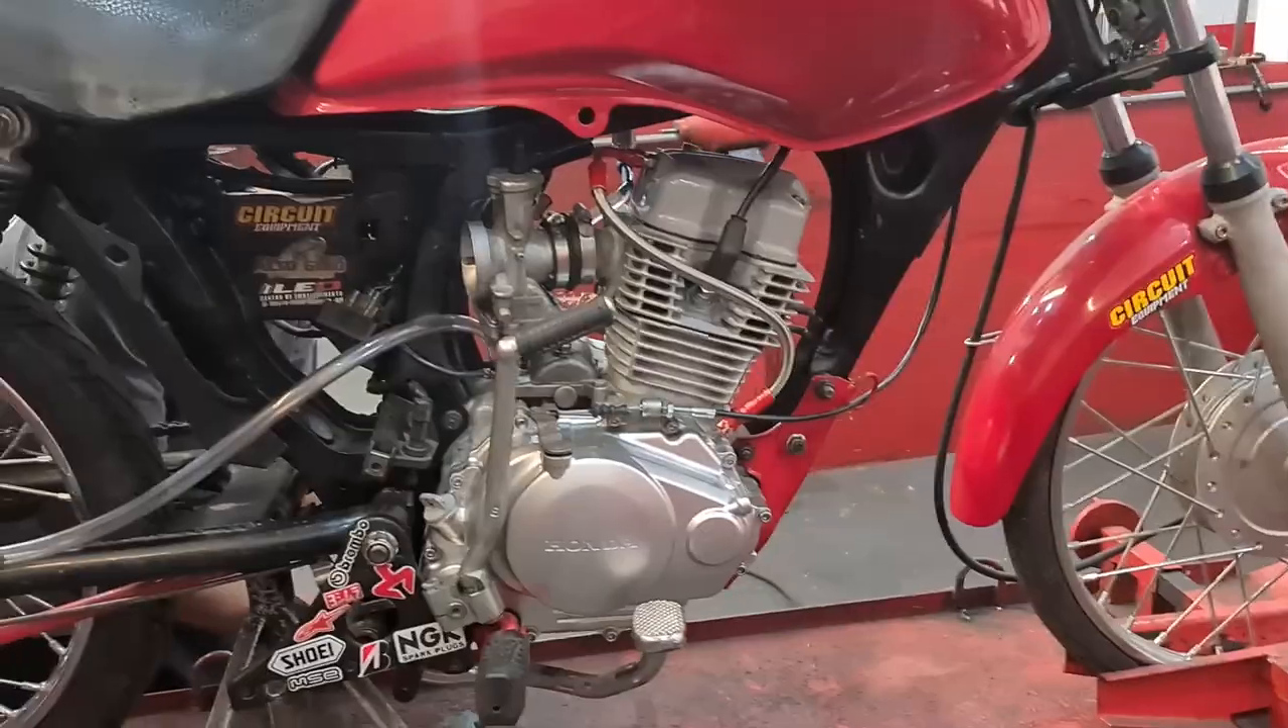Então, rapaziada, só falta o escapamento agora.